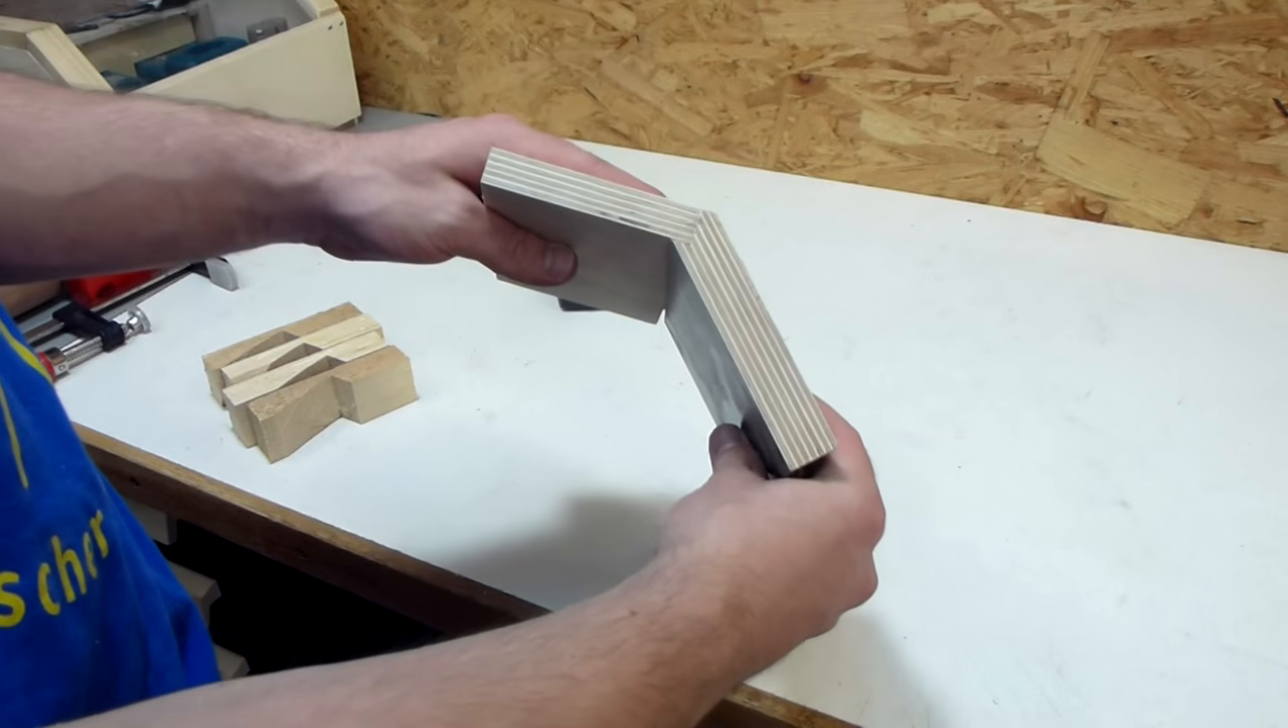Then I simply set the blade height and fence so that I could cut out the shape. As you can see it fits together quite nicely.